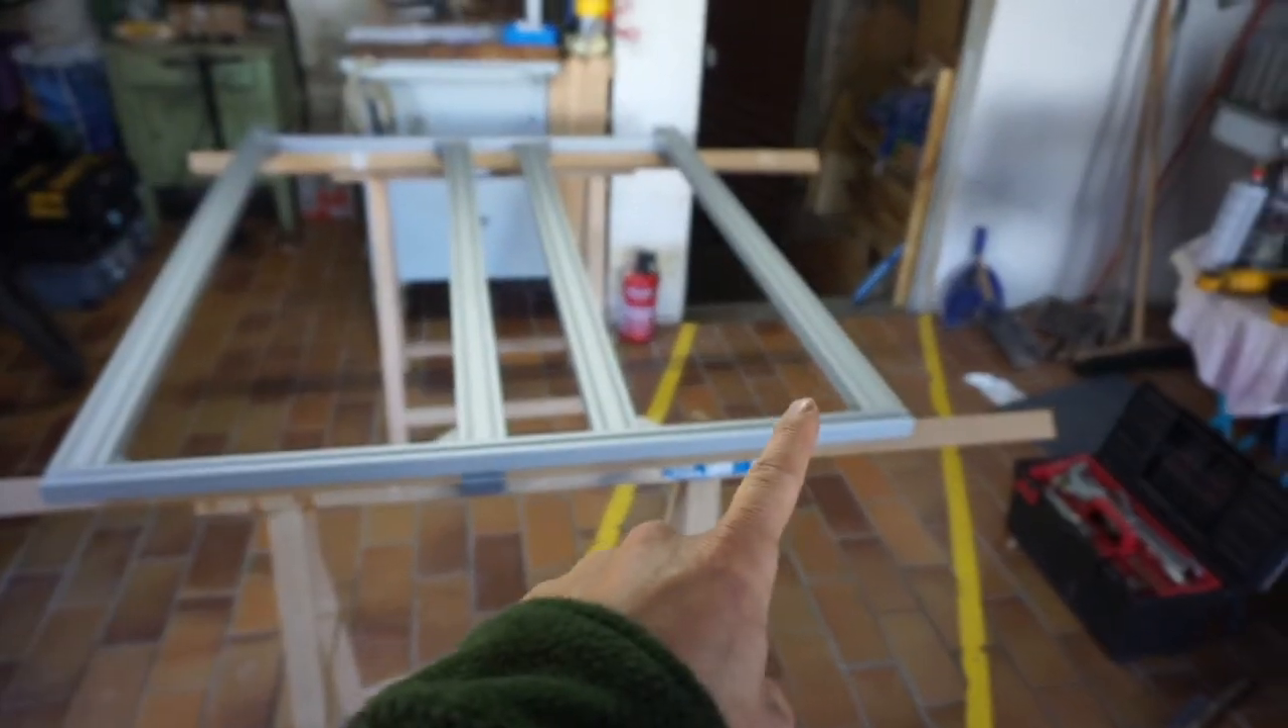Ich habe jetzt das Grundgerüst schon mal zusammengebaut.